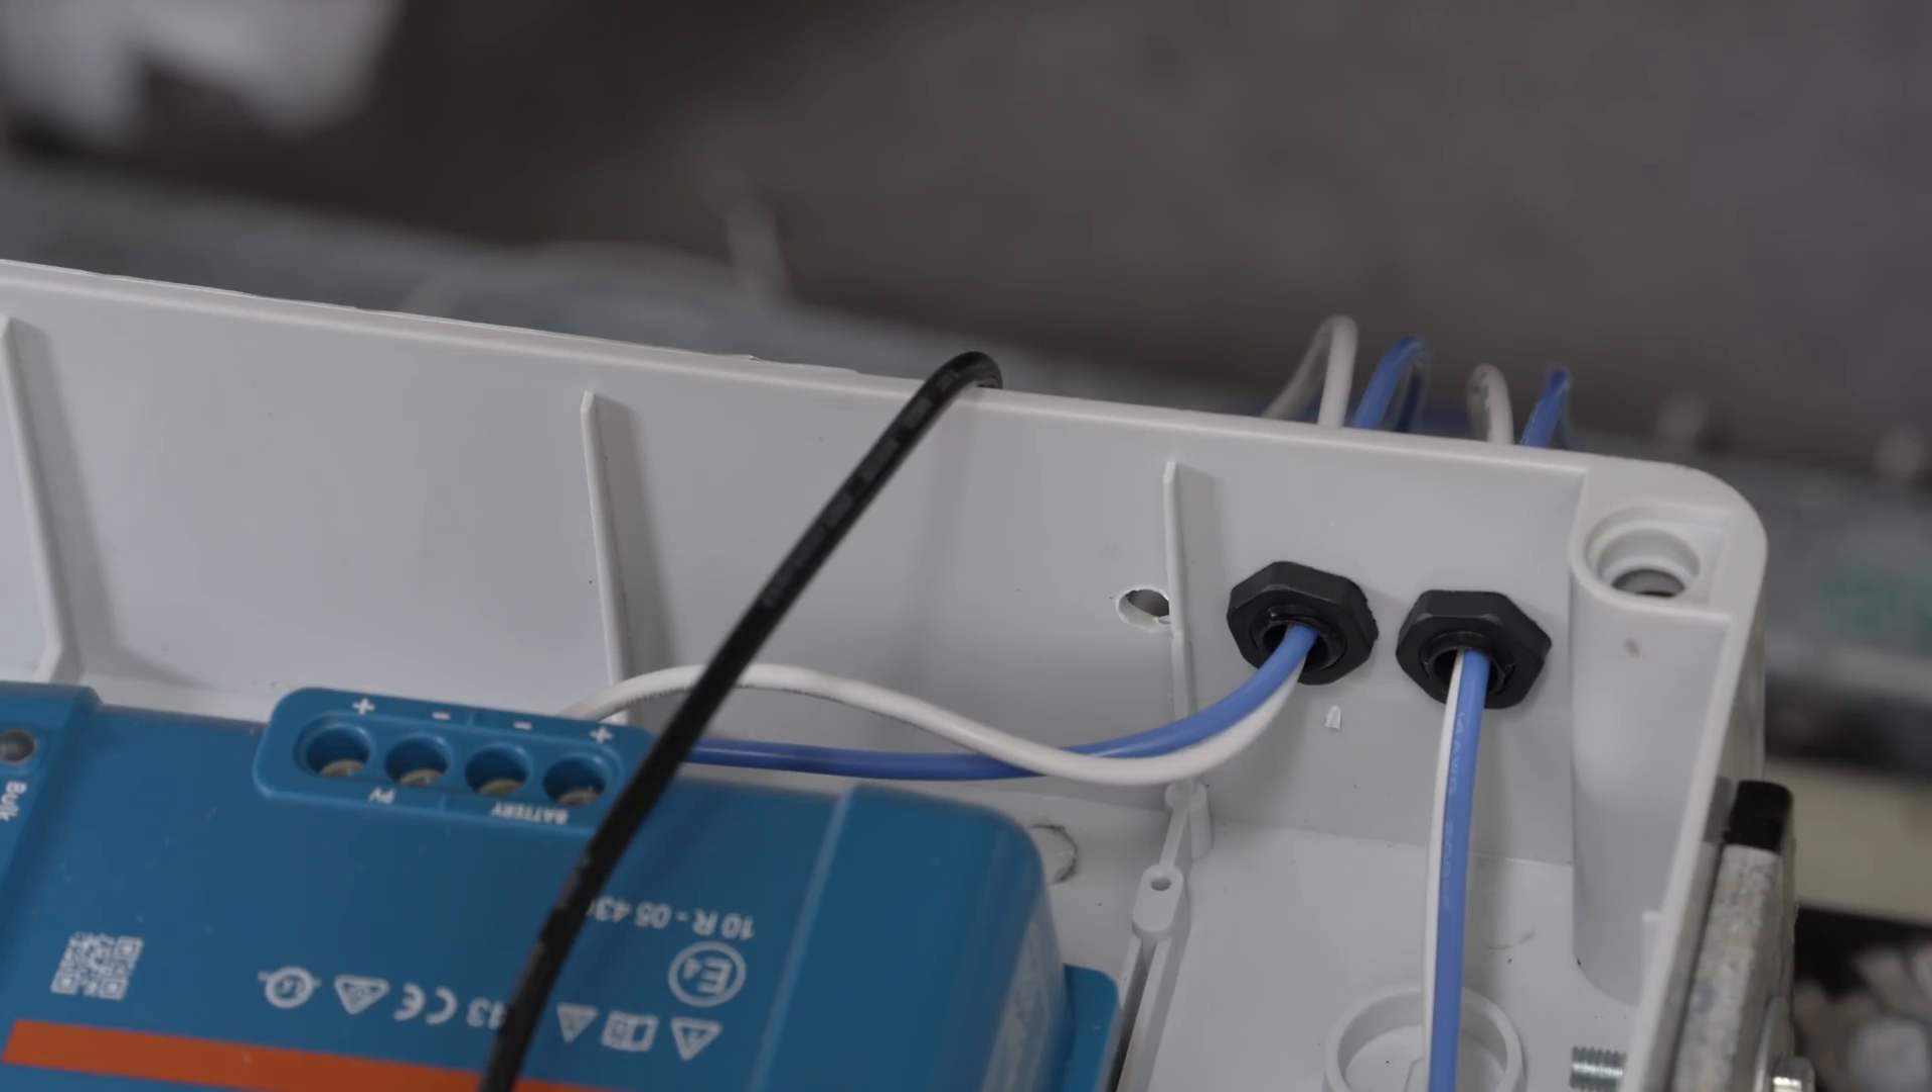The solar and wind box has the finishing touches applied now, neat glands to allow the wires in and out.